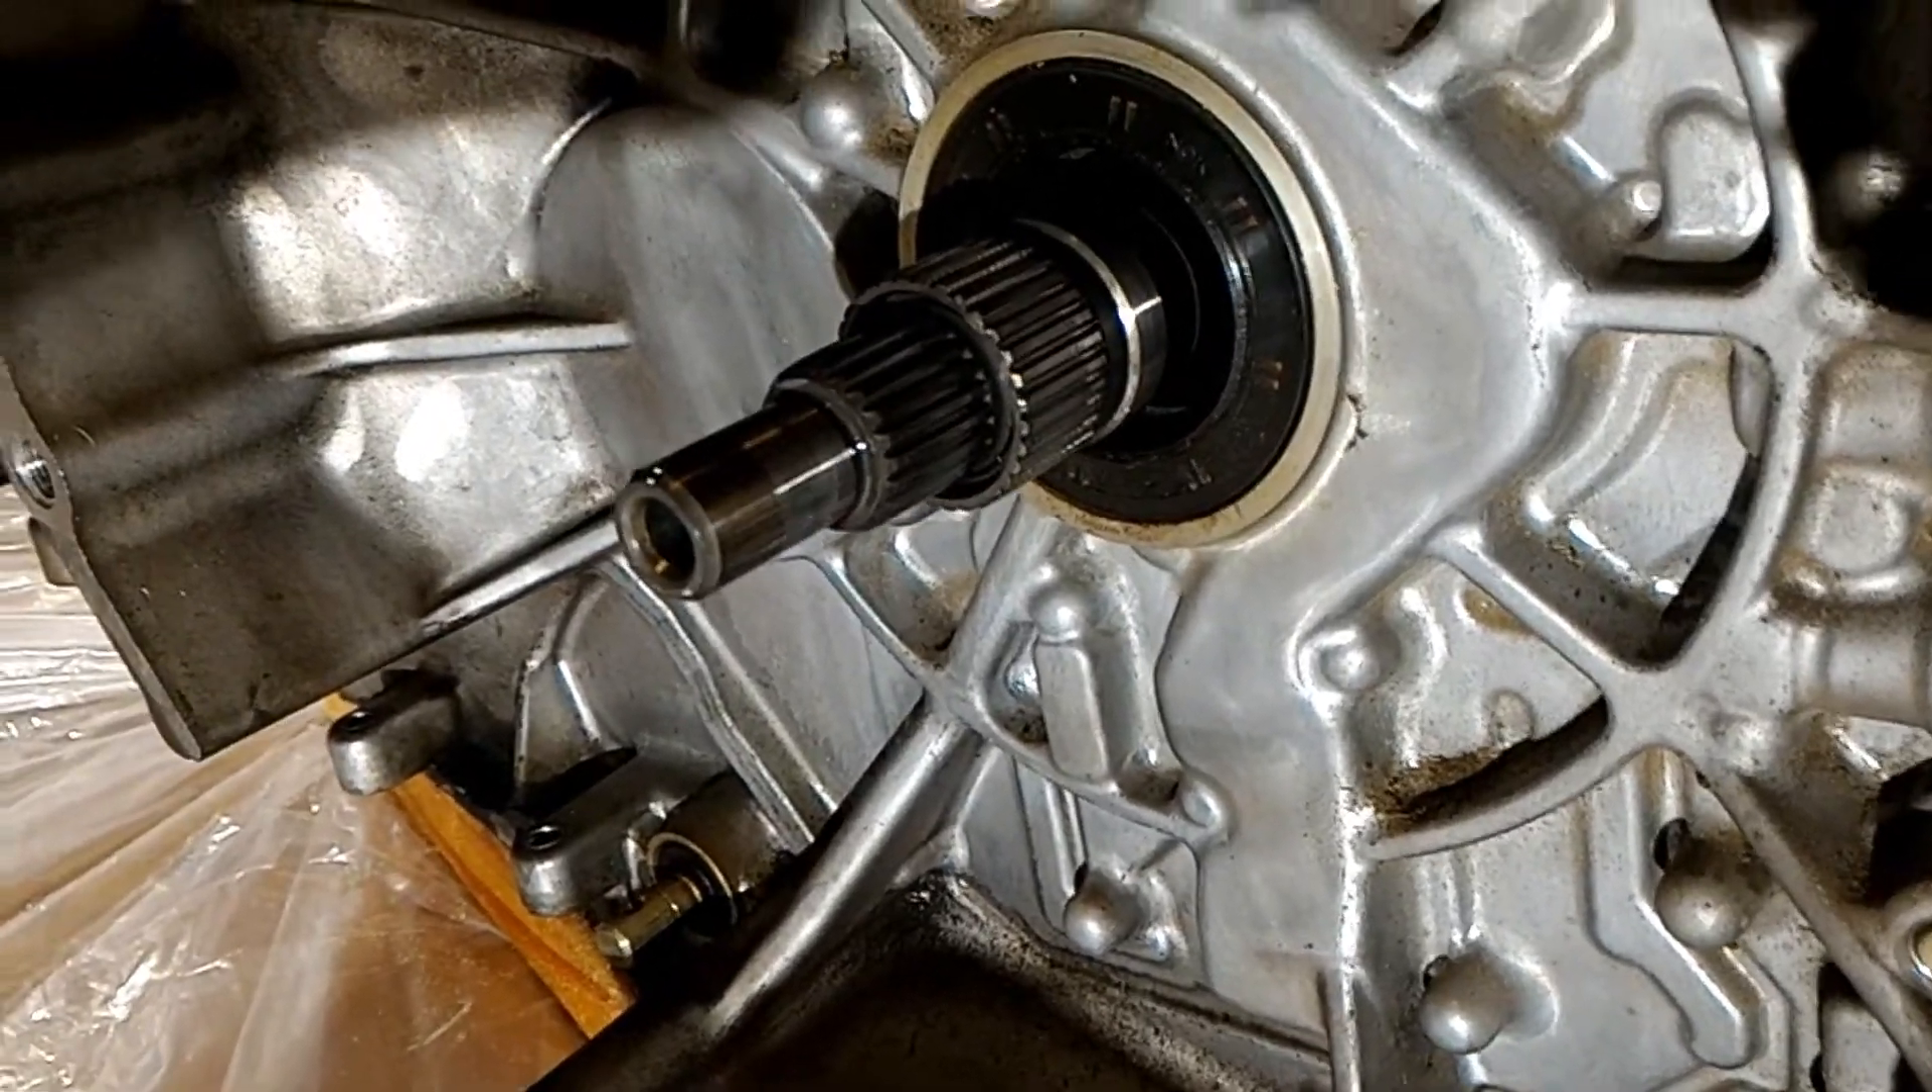And here's the shaft that the torque converter came off of.